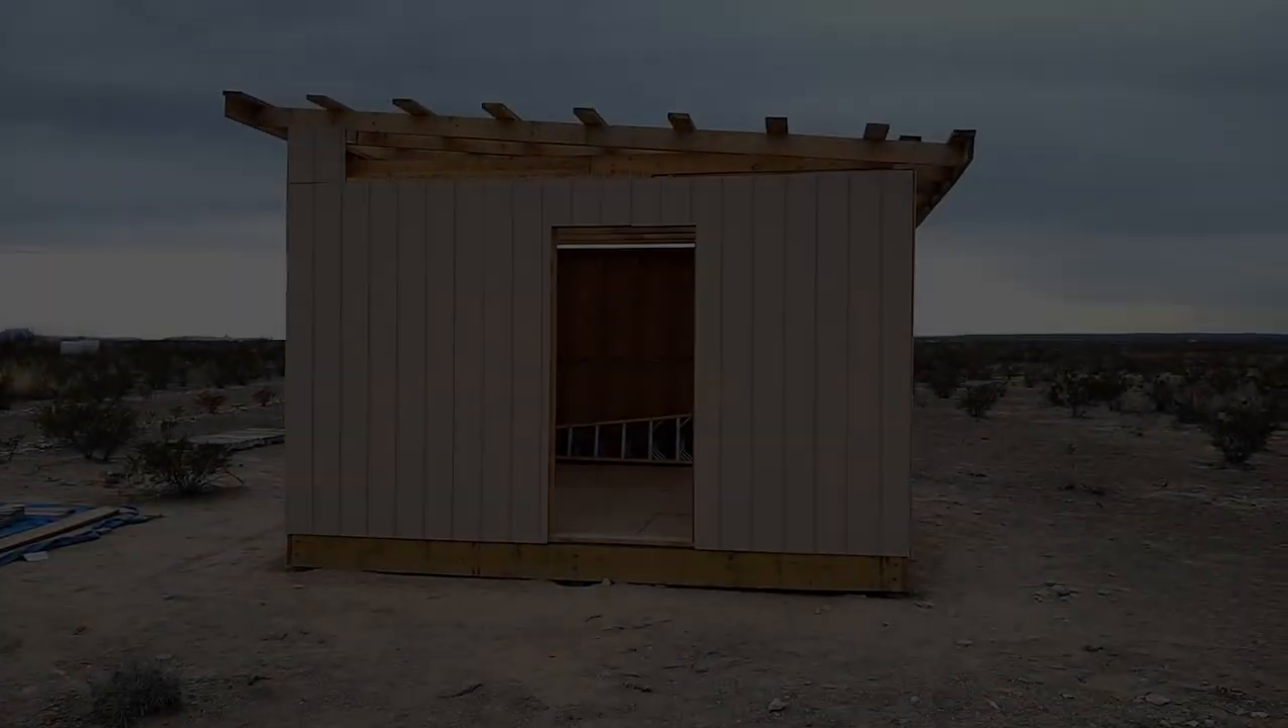So we have most of the siding up on our little building here.